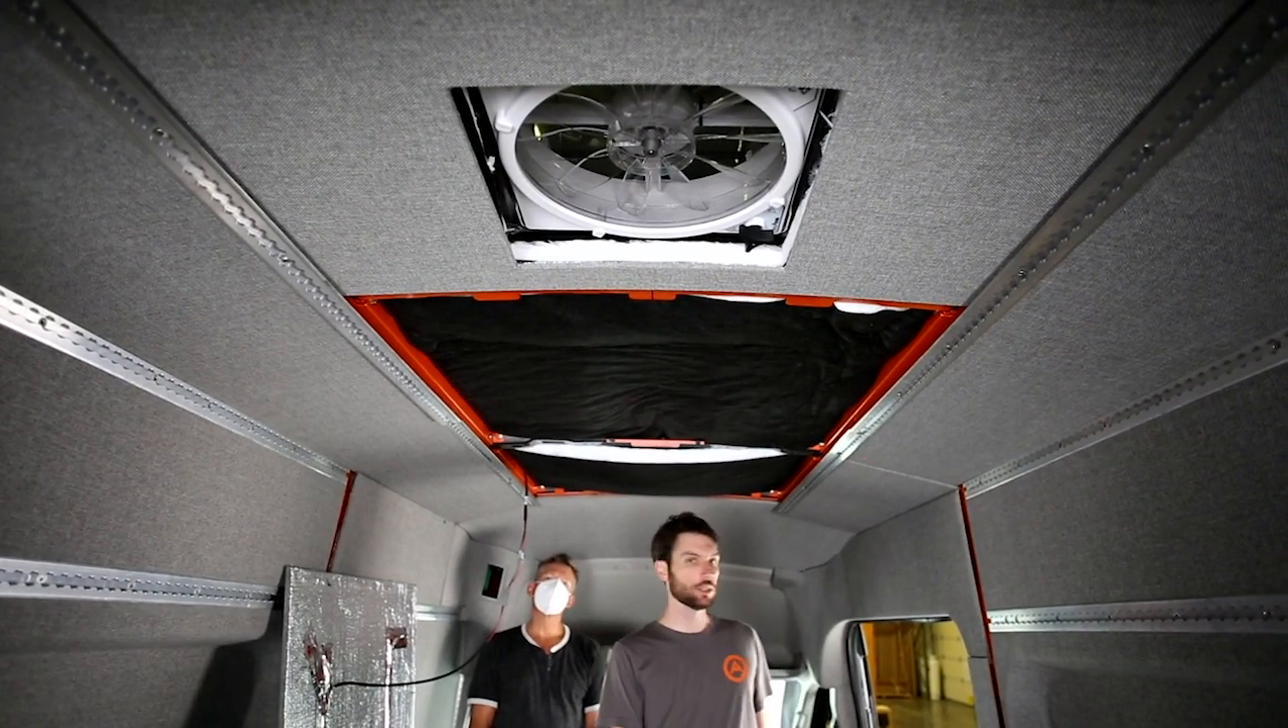We are down to our last ceiling panel.